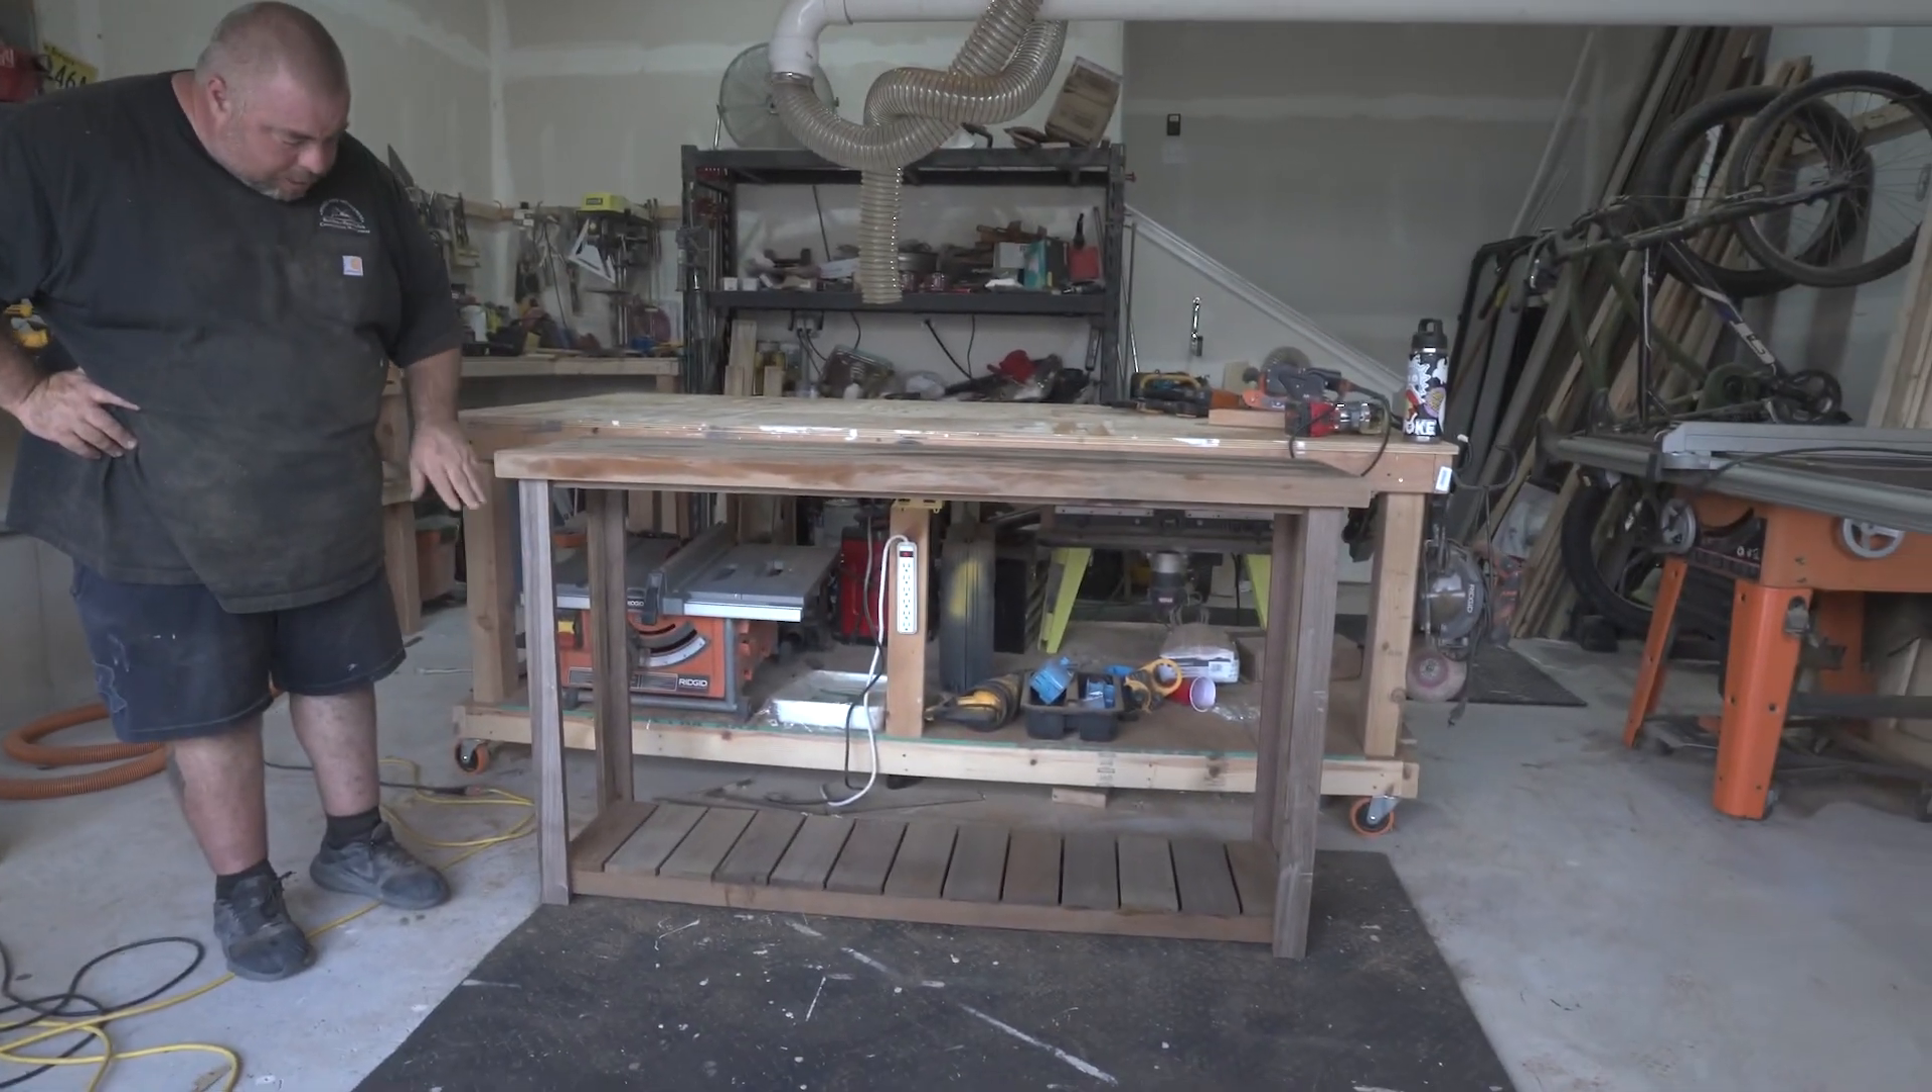We've got the top set, and we're just about wrapped up on this piece.